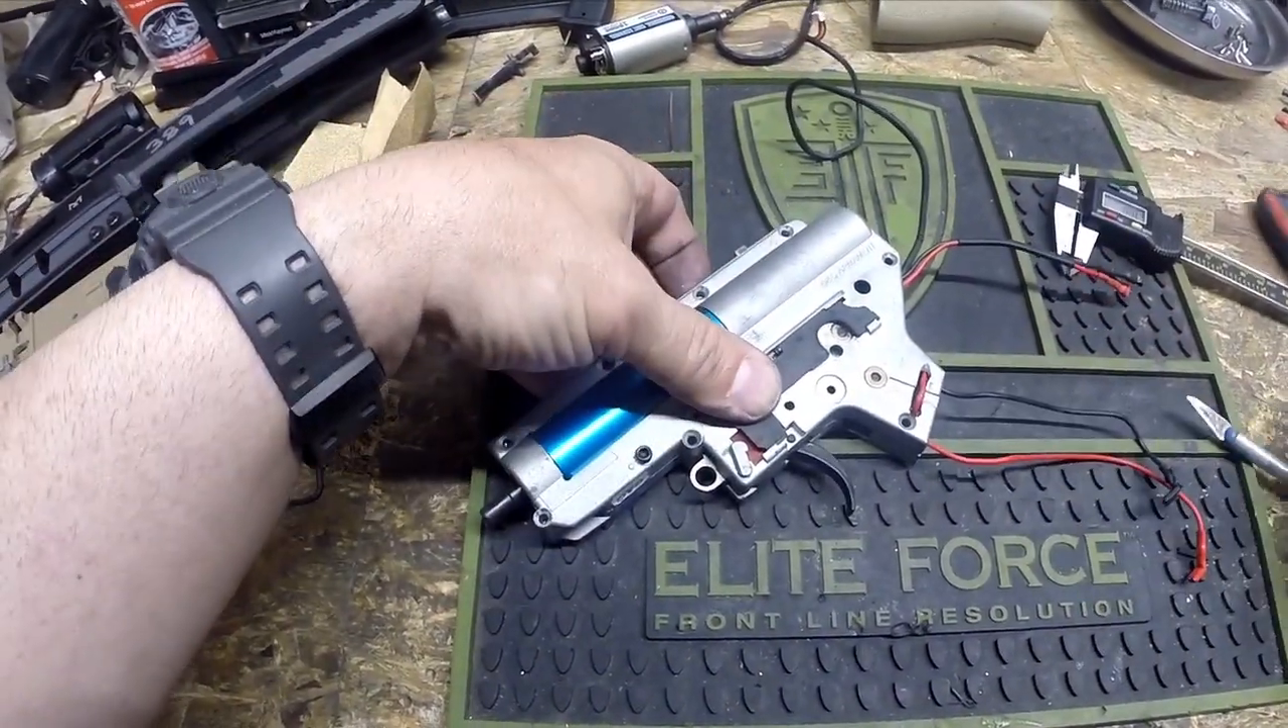You'll notice that the wires are now coming through the back of the gearbox here and we're just going to go ahead and drop our screws back in and start reassembling the uh outer portion of the gearbox.